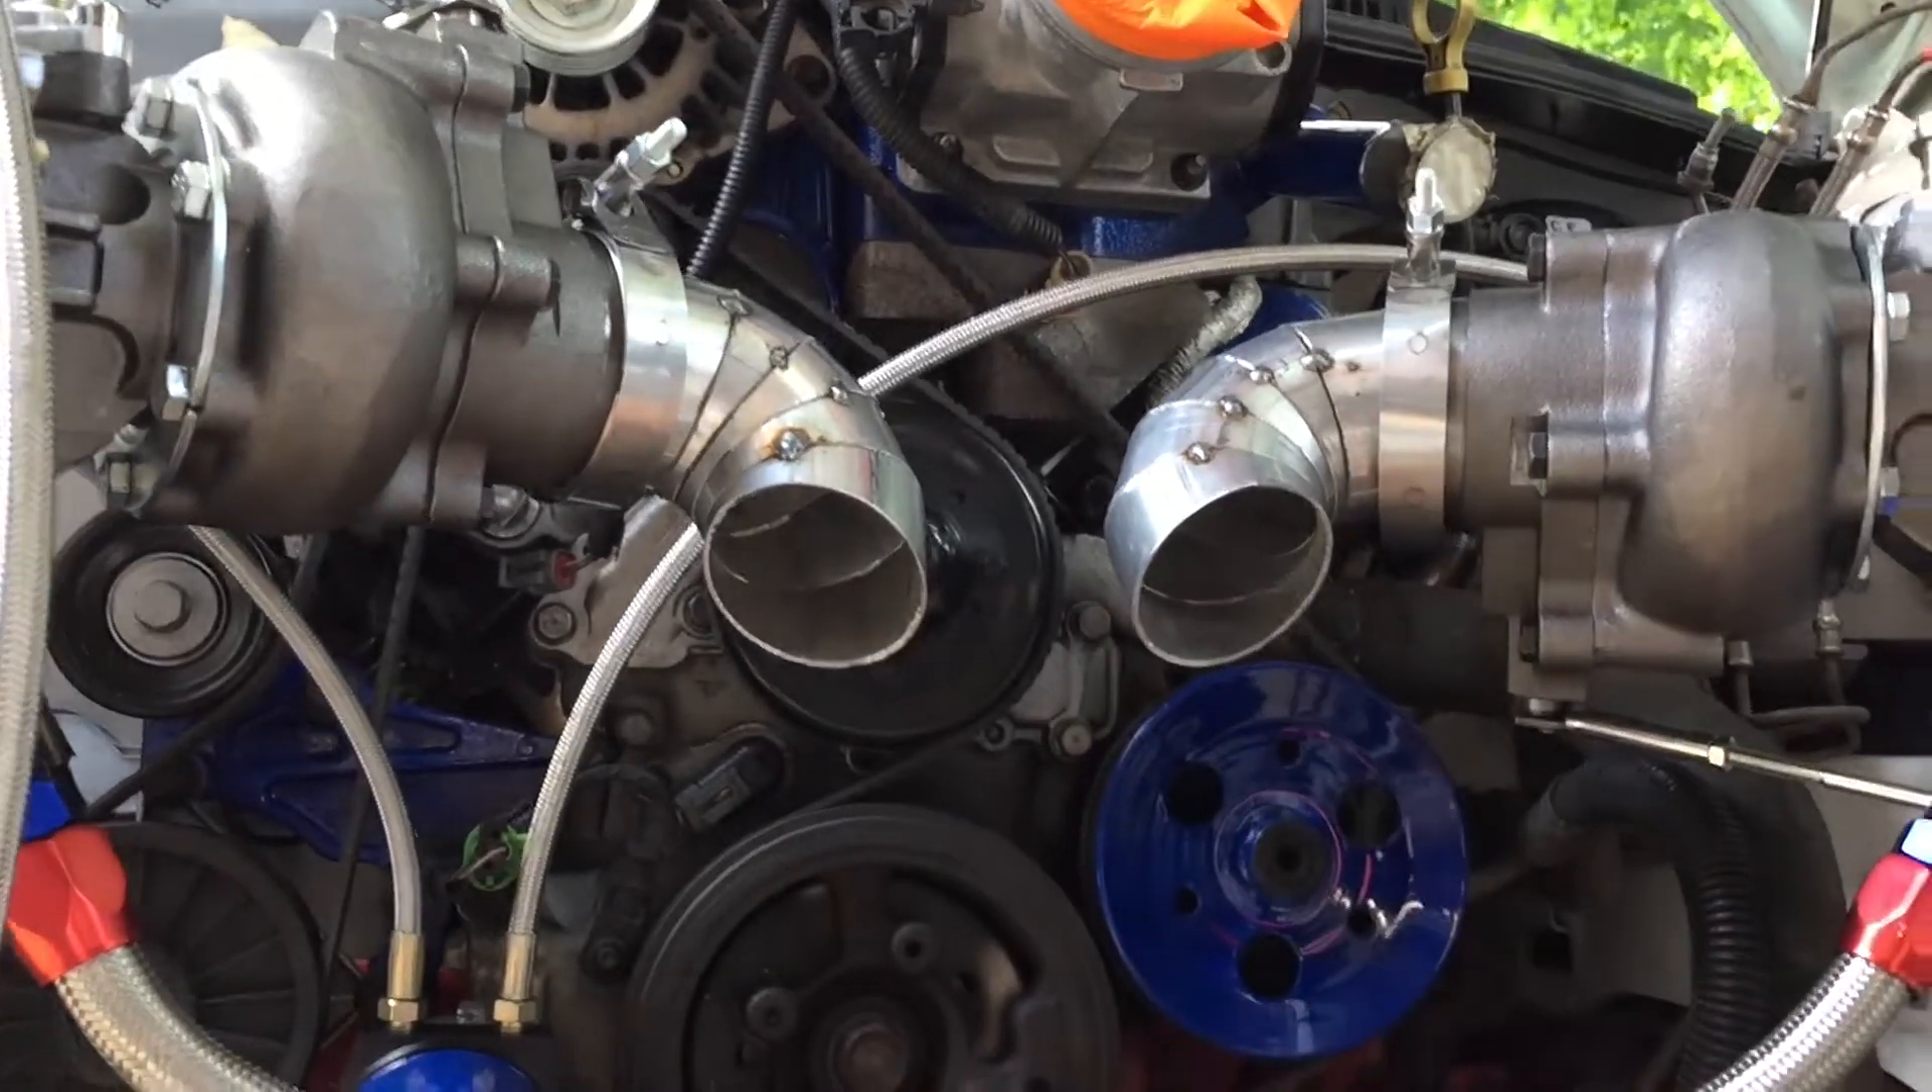All right well I got my lobster tails all mocked up now we gotta get the down pipe hooked up to the lobster tail.